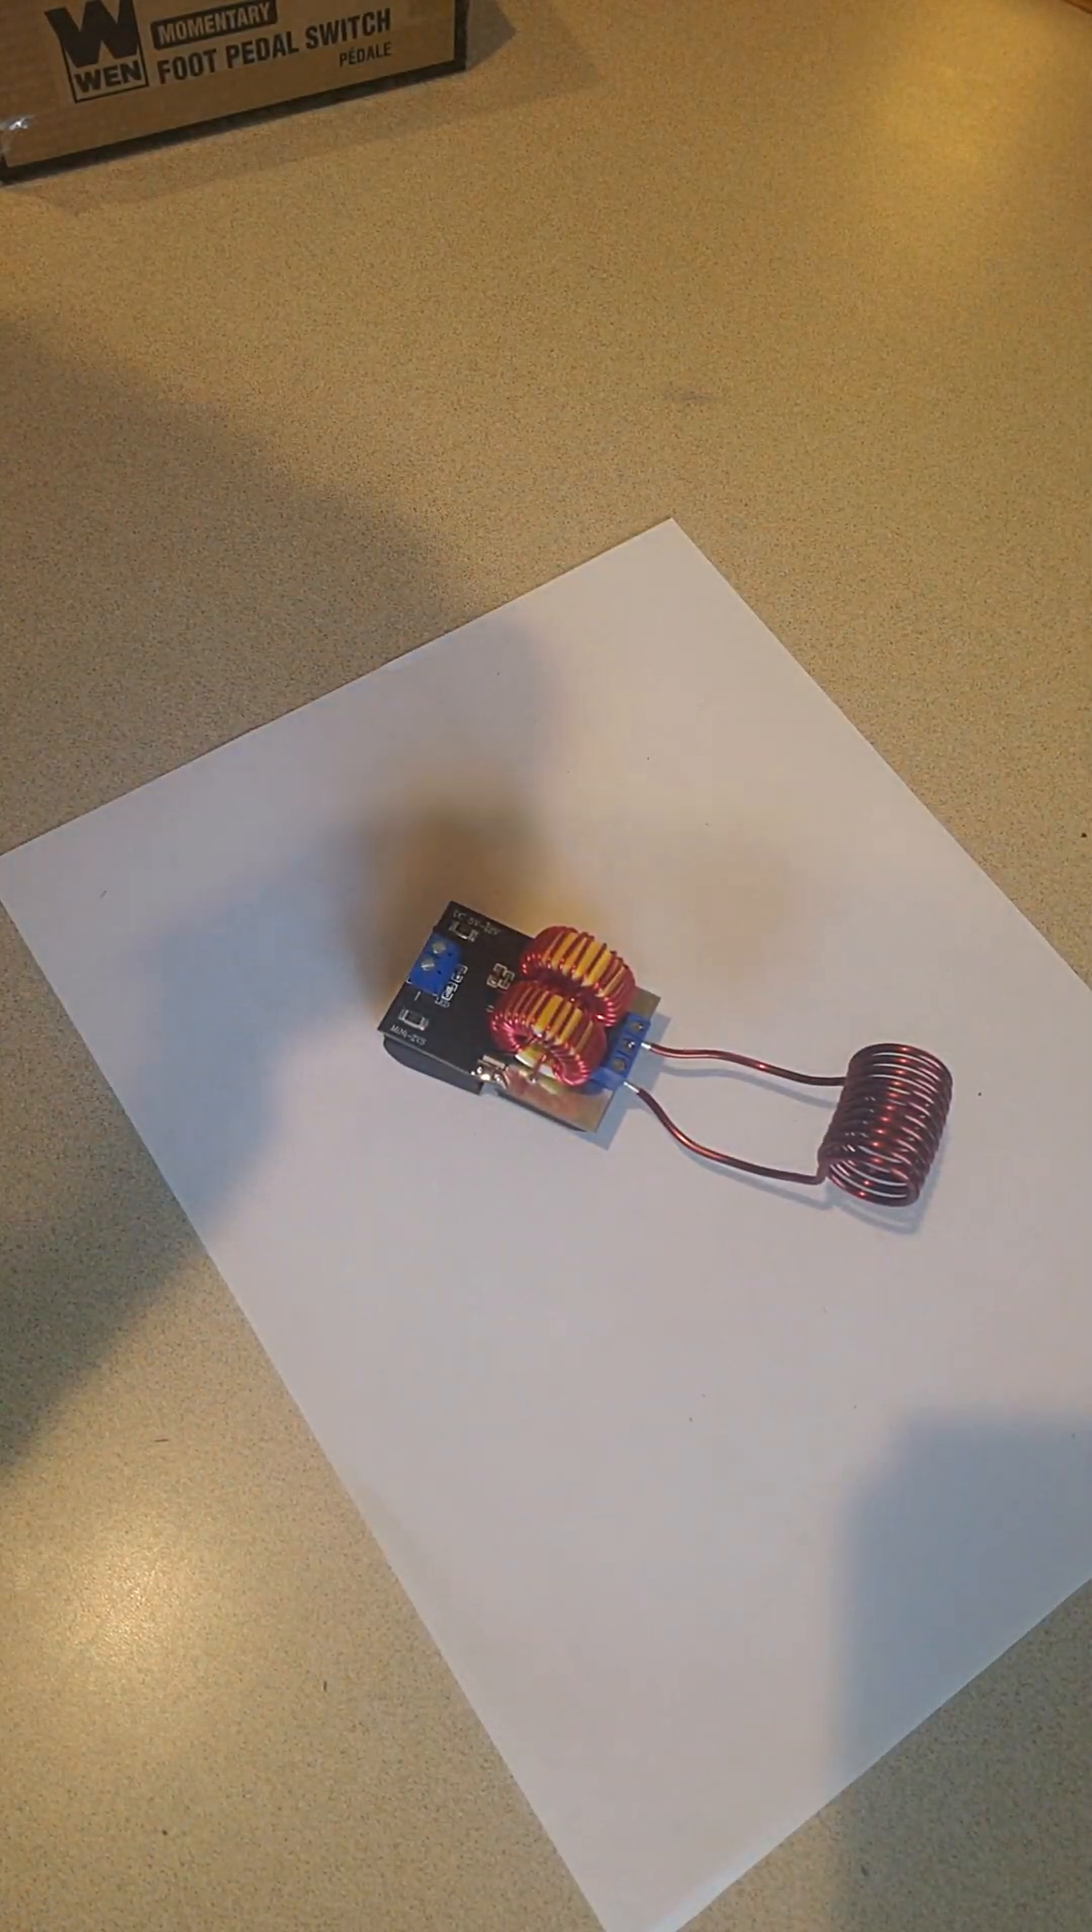So now I've got the coil on.